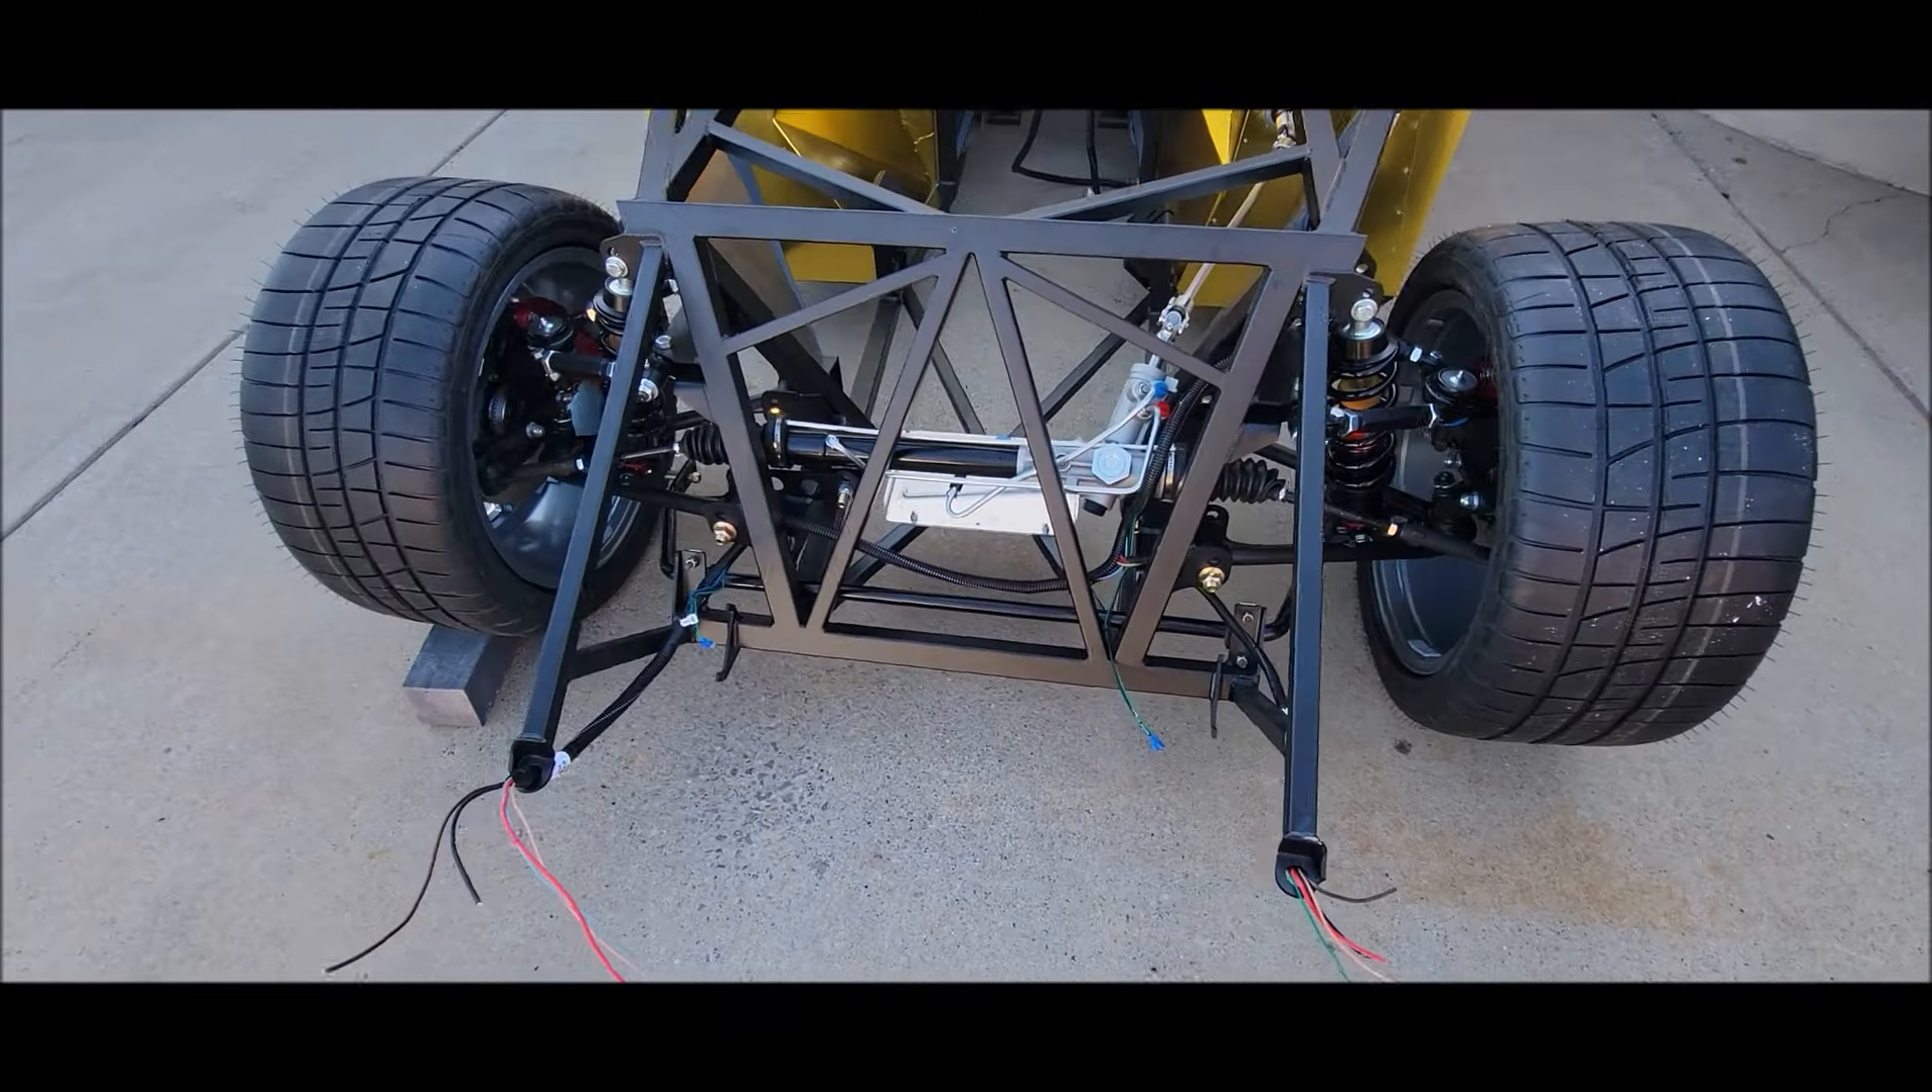All the wiring is kind of roughed in. We've got to secure it all still.